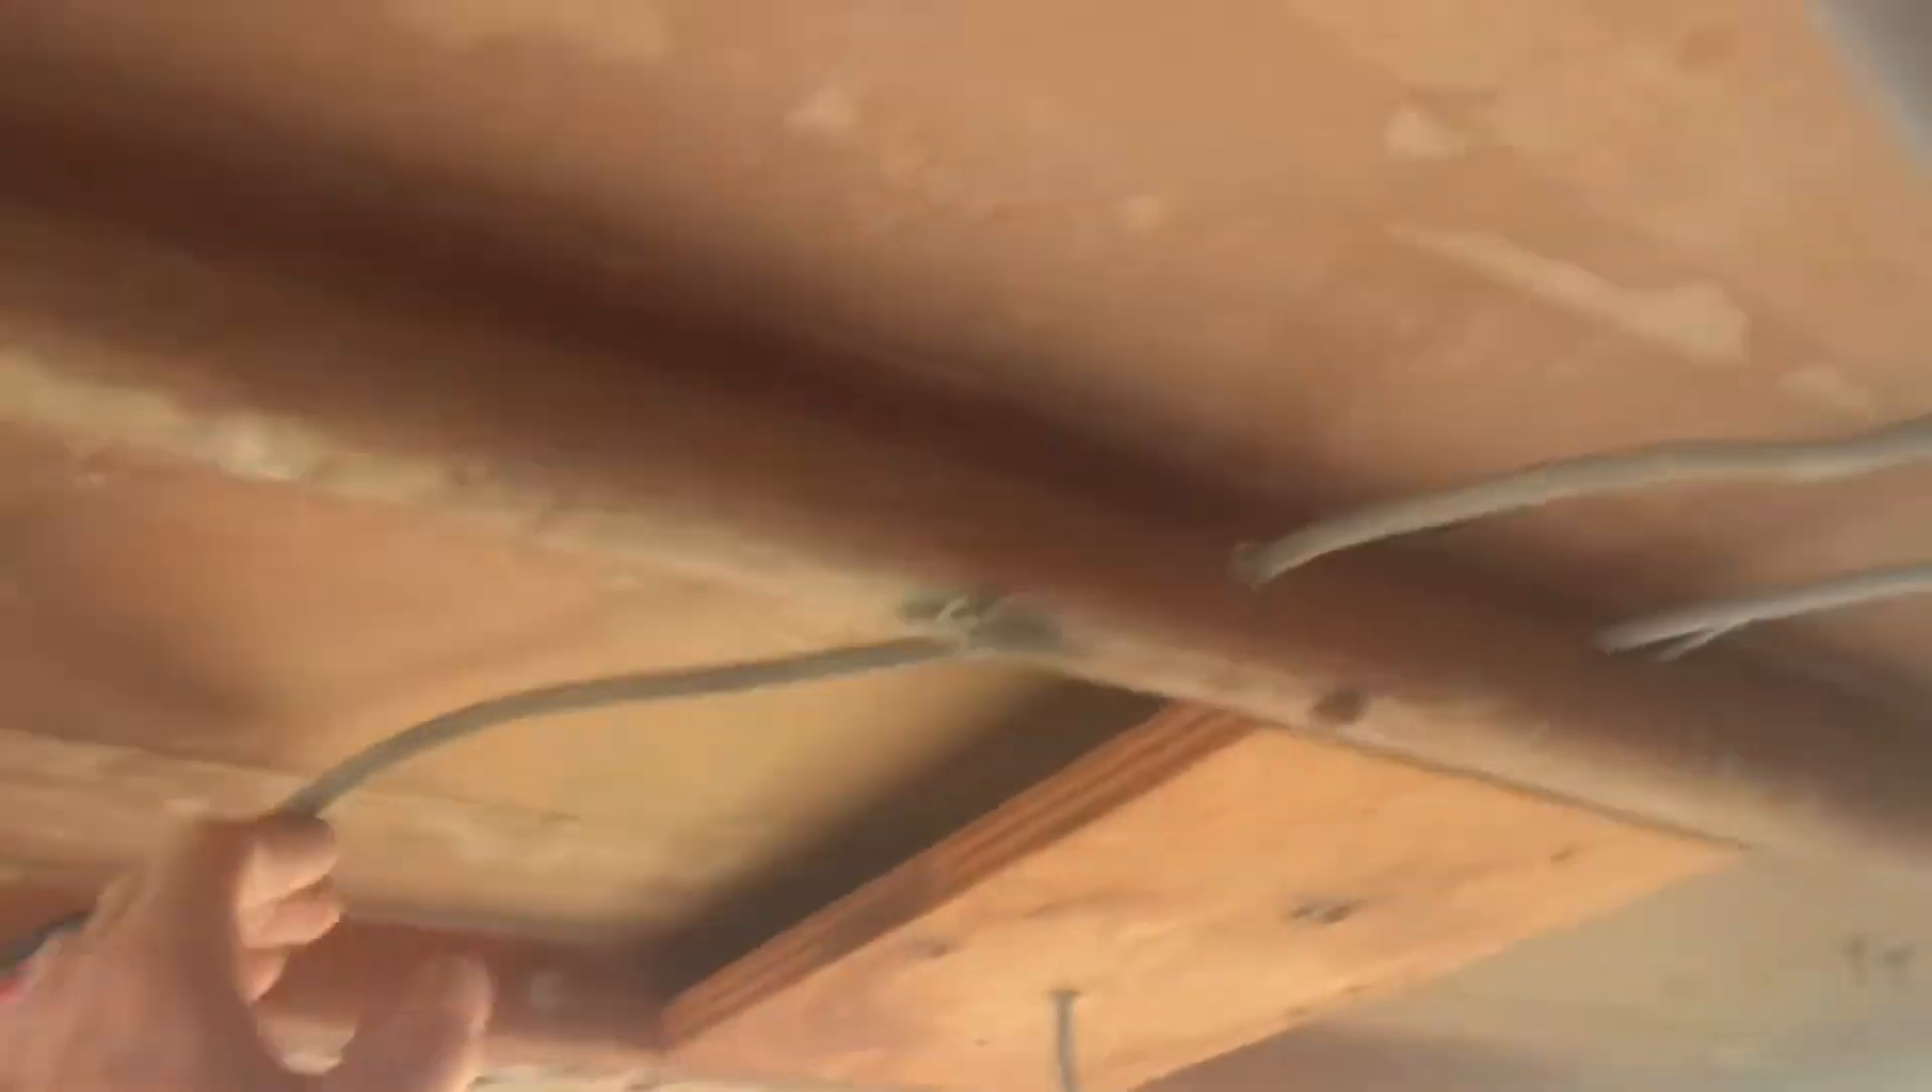I still have to put a ceiling in here.